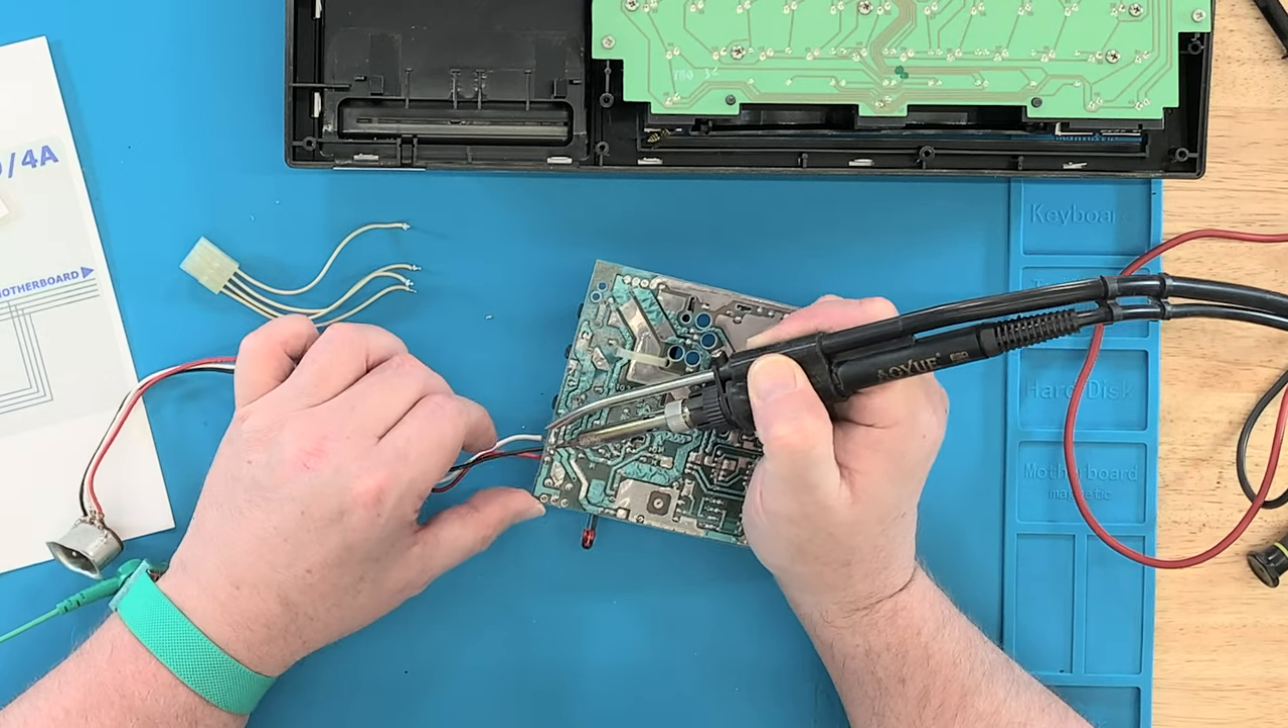So I've got the connector off that goes to the motherboard.